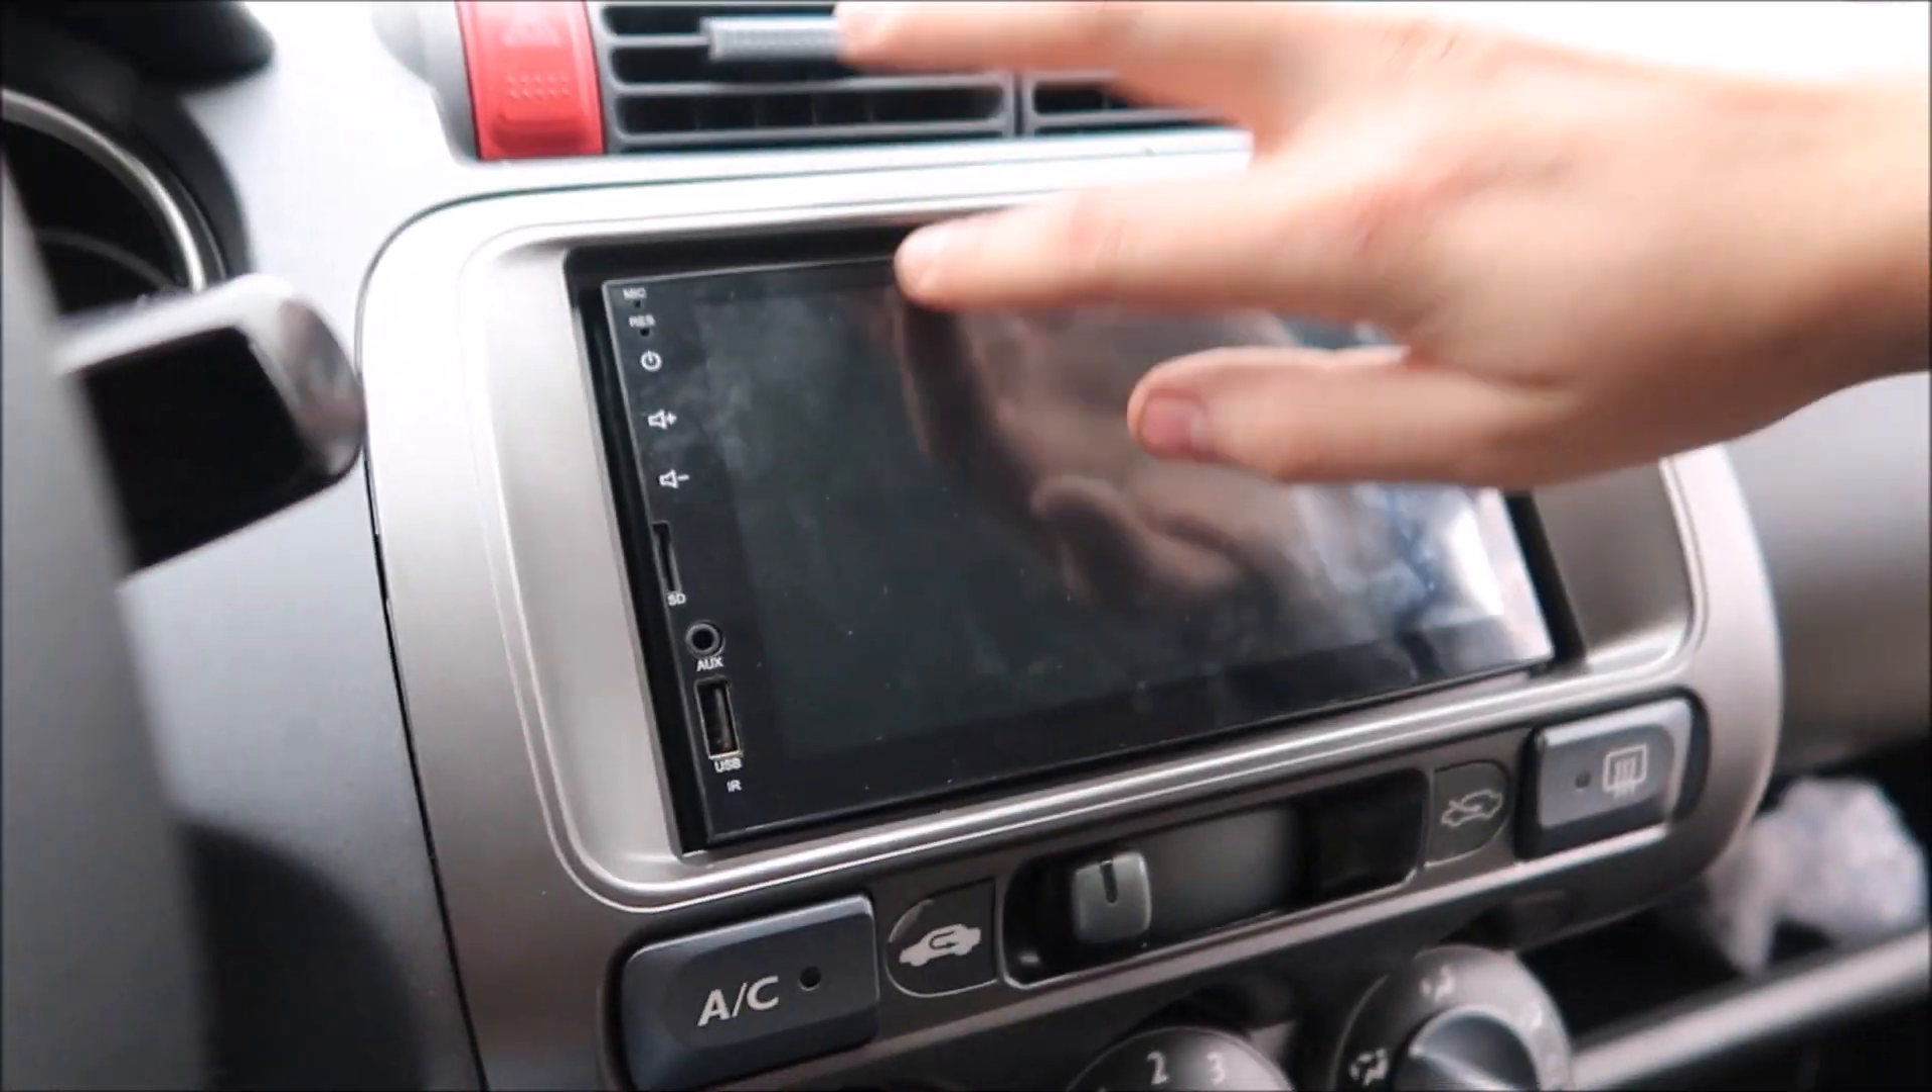Depois de algum tempo, lá conseguimos pôr o rádio no sítio. Já montámos tudo, não é?